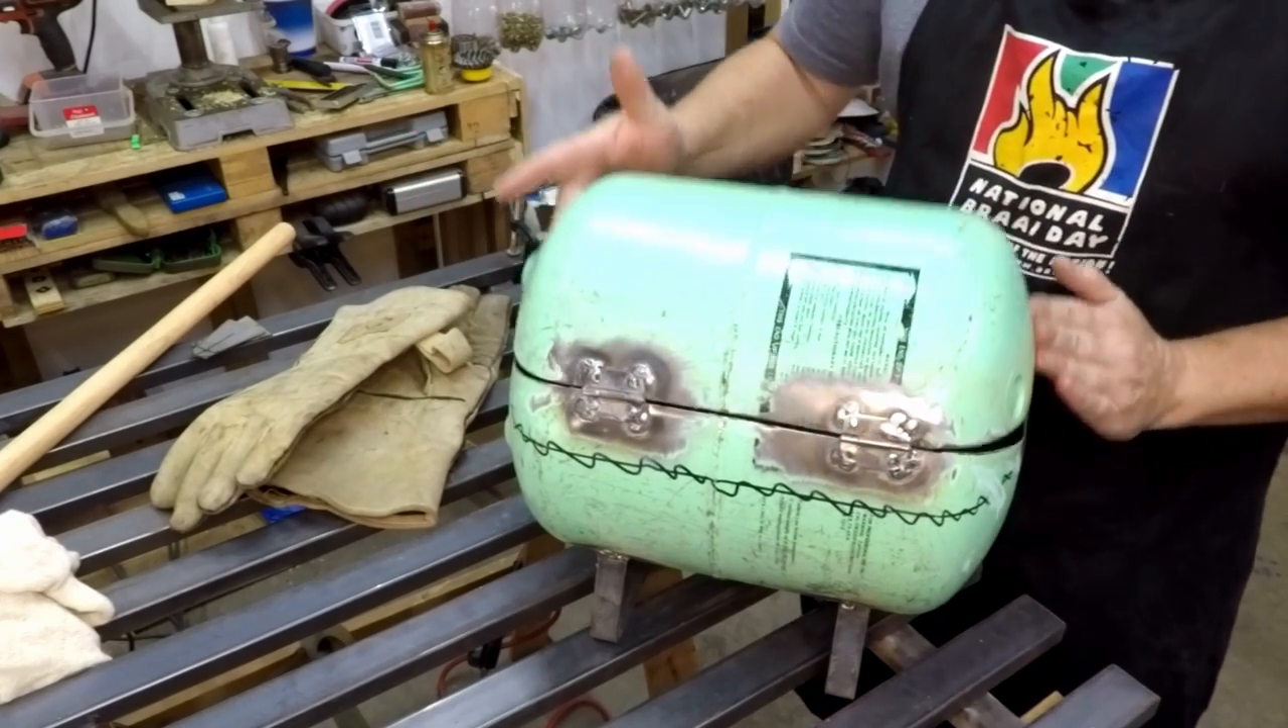I've welded the two hinges onto the lid here after I've cut the one line.